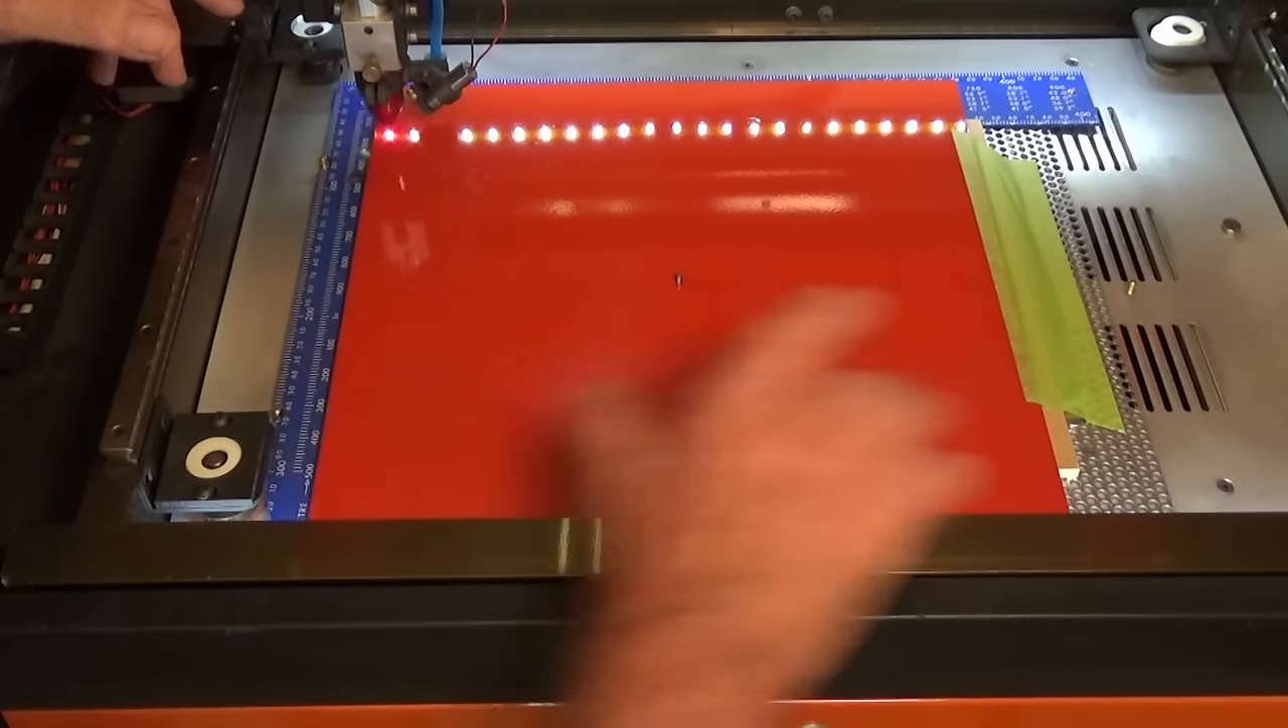Now I've taped the stock down as well, just to make sure it doesn't move during the engraving process.